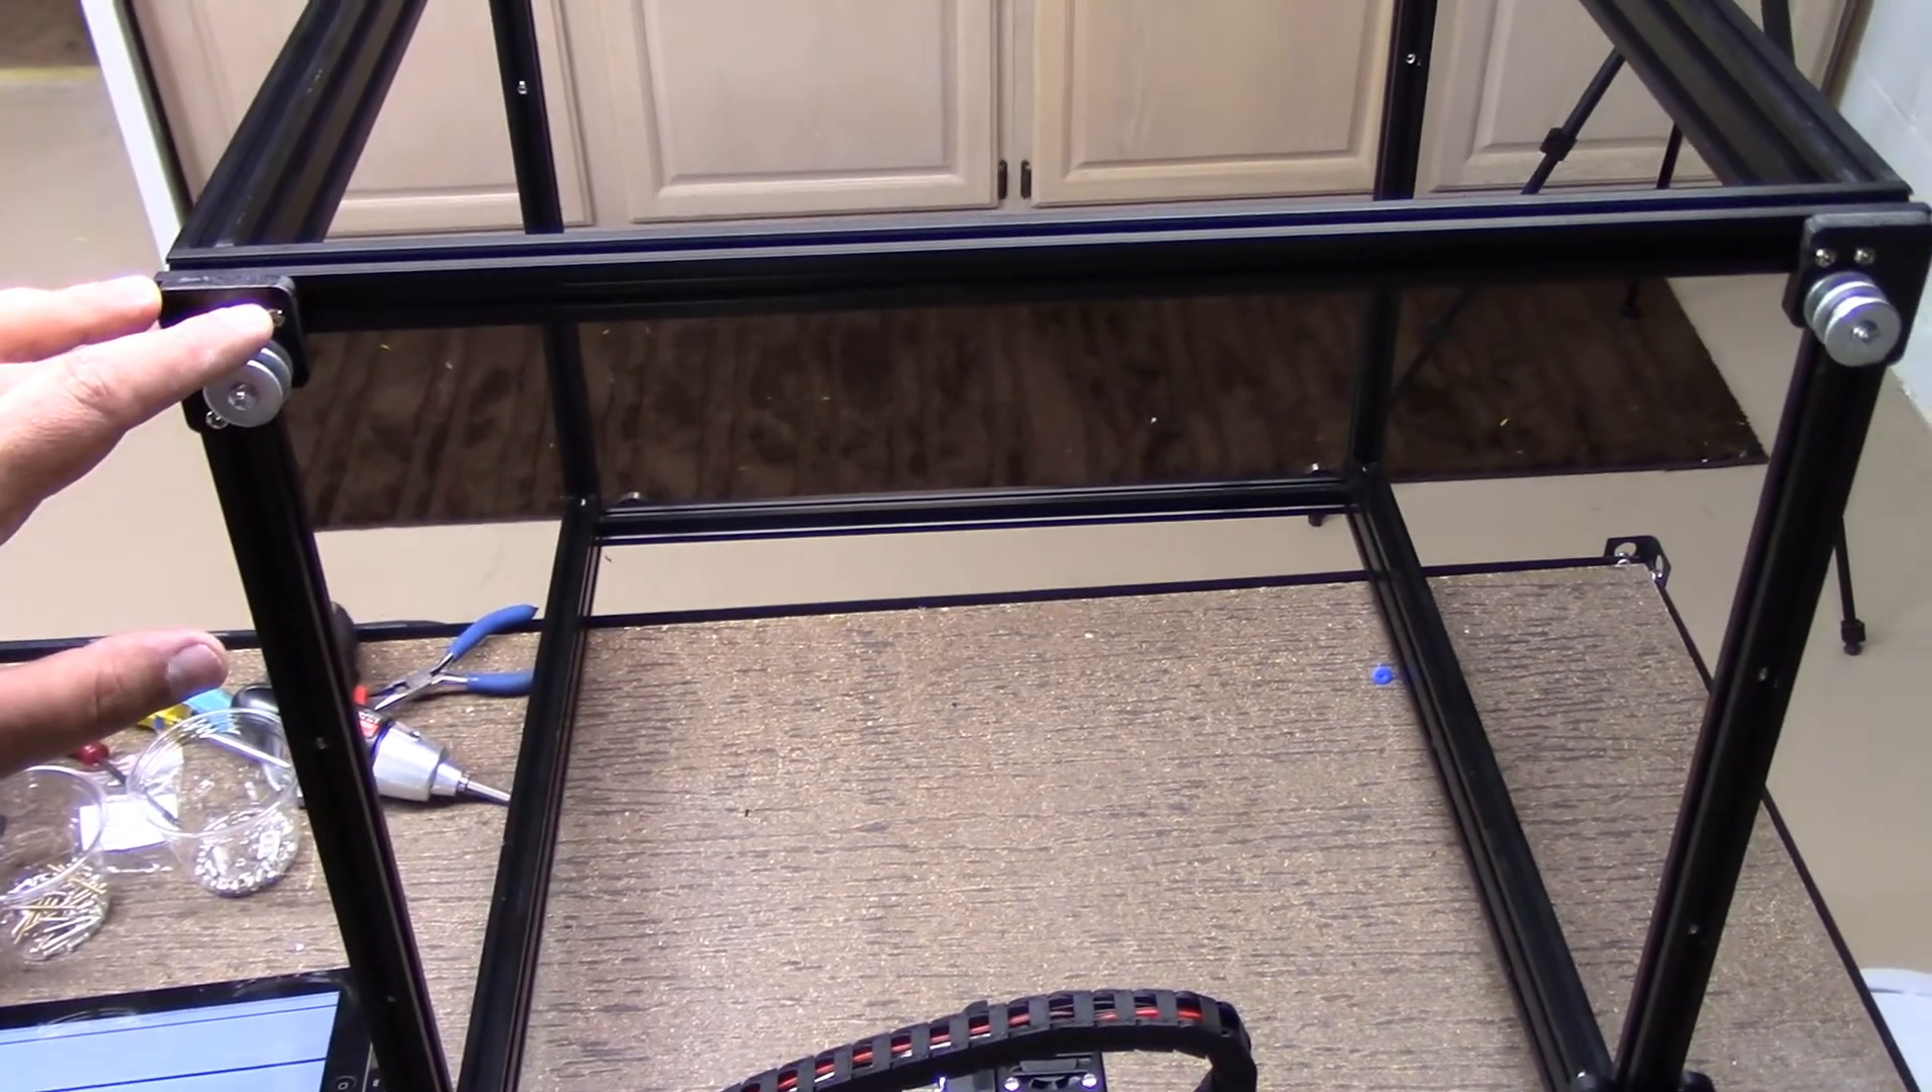So I've got the top, um, pulleys on here.